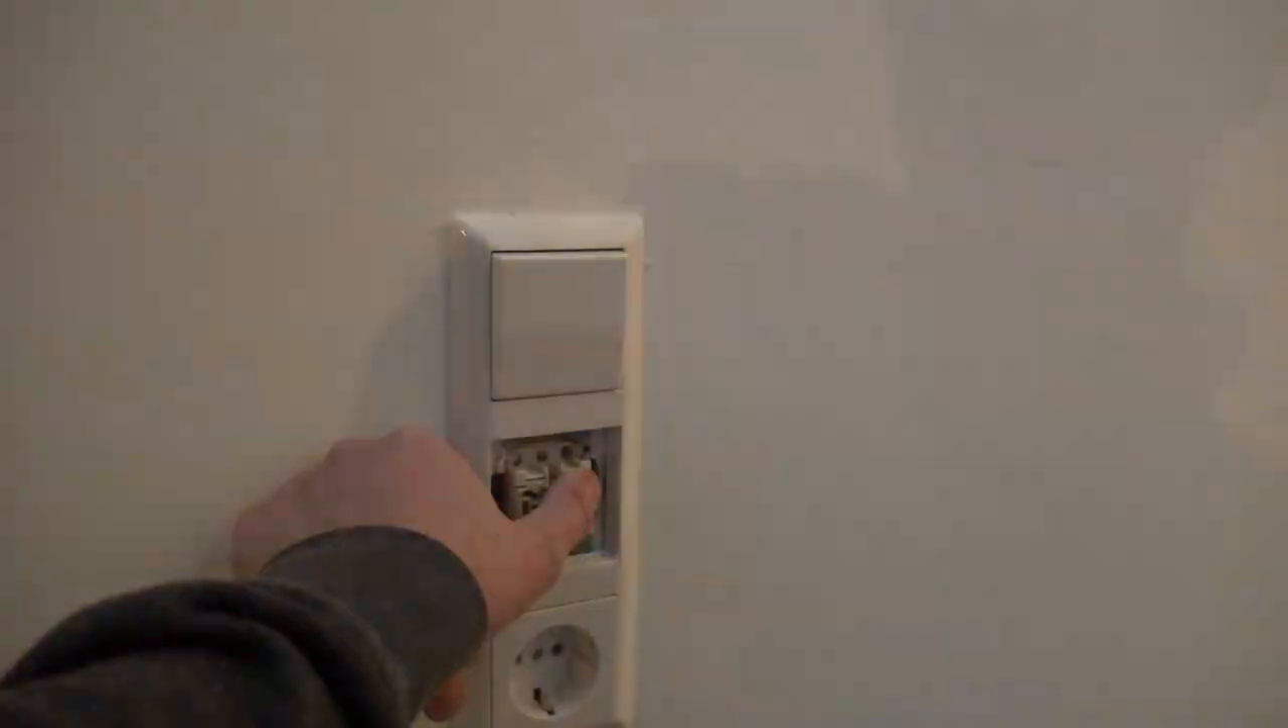Auf der anderen seite fehlt jetzt noch eine abdeckung für den doppelwechselschalter.